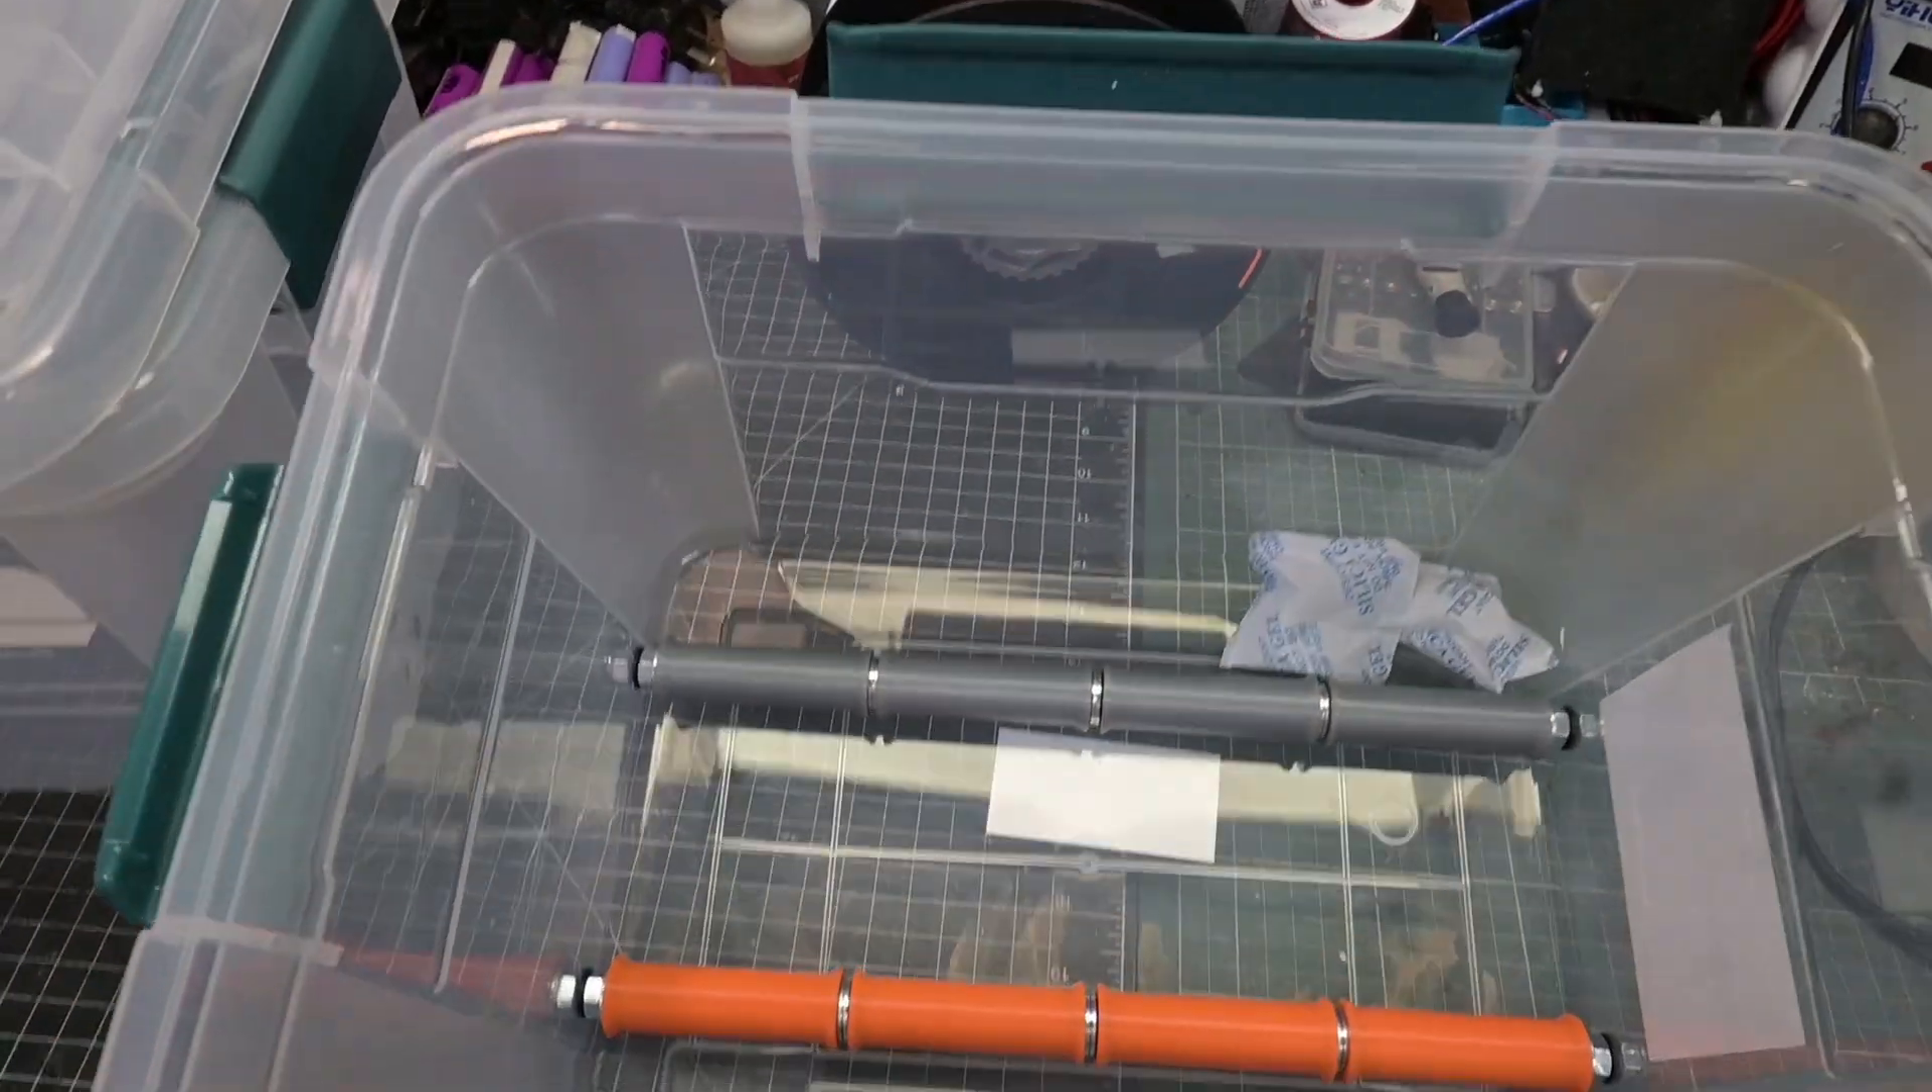And here's one I prepared earlier with the rollers already in.